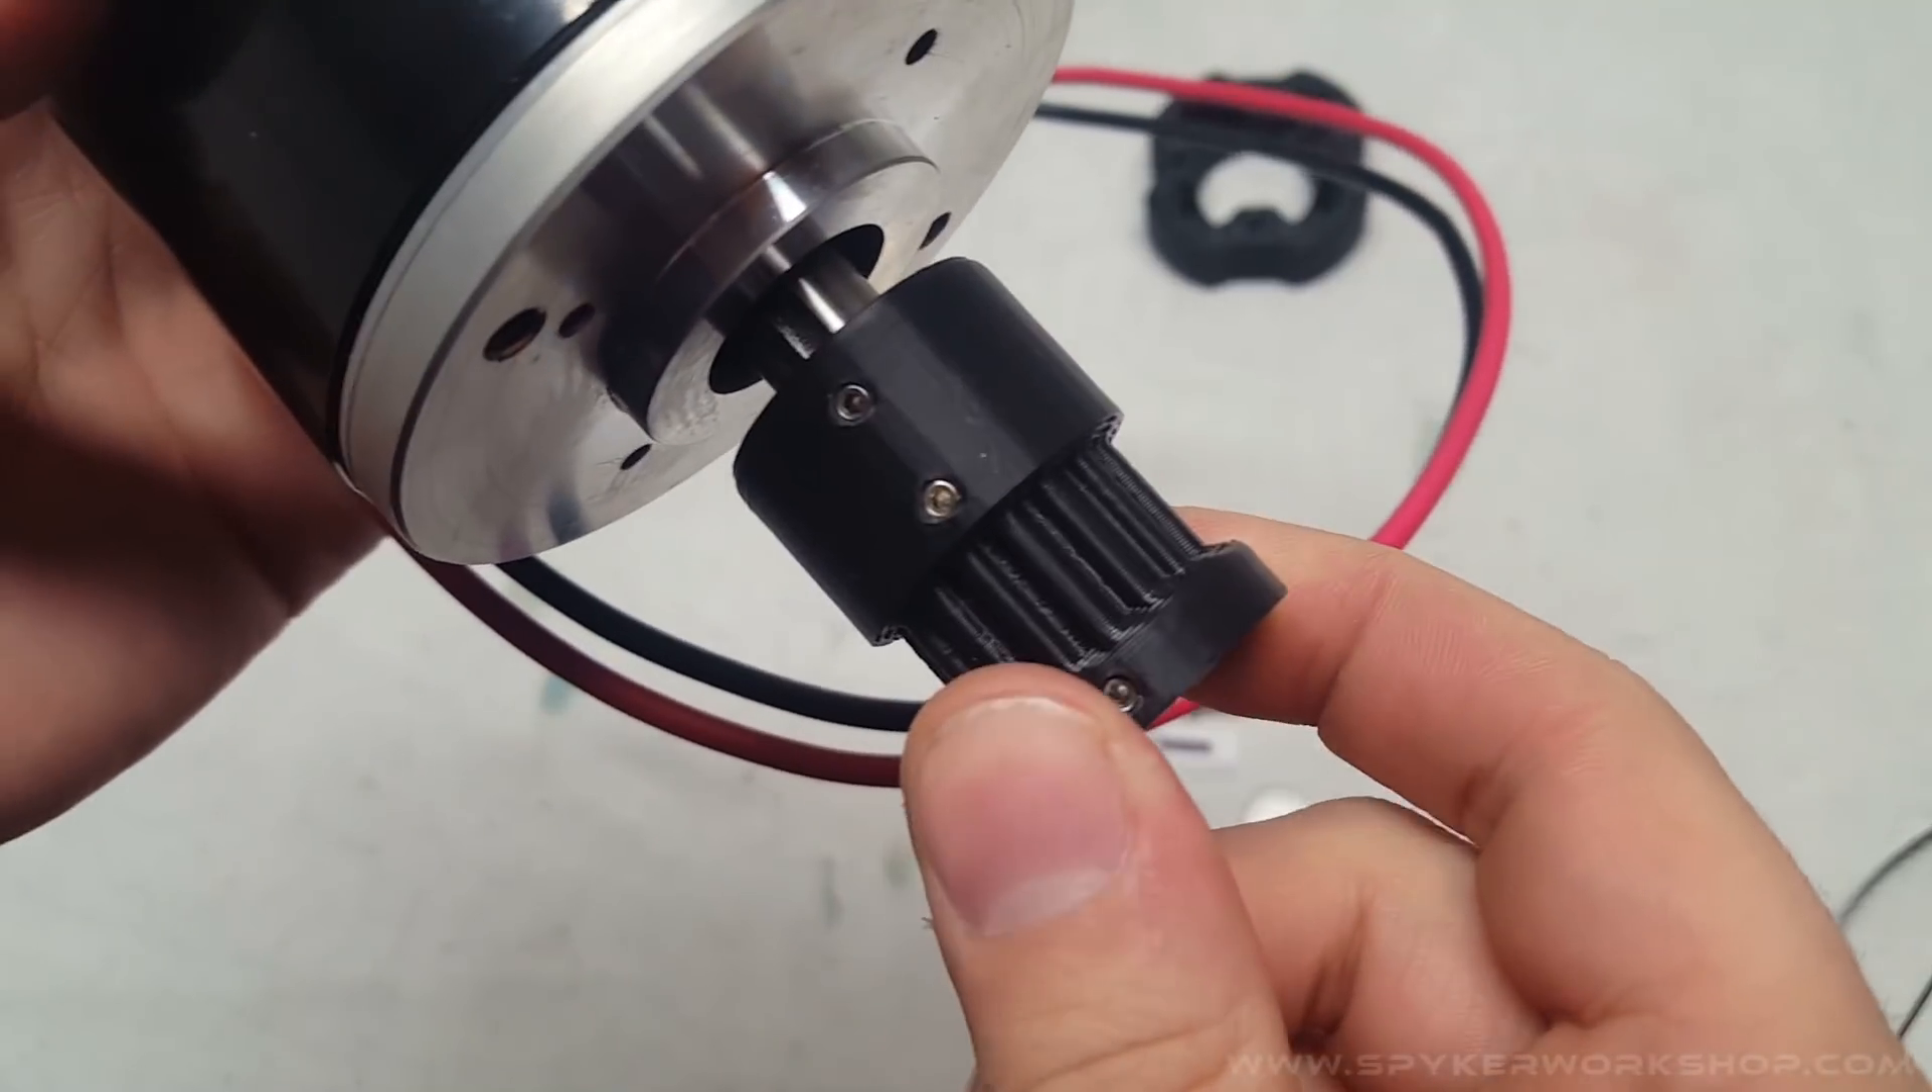So here I have the pinion installed.